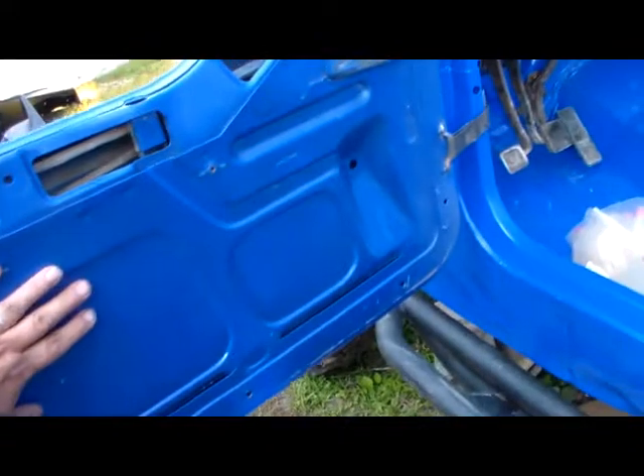I still have the insides of the doors I need to put back together.